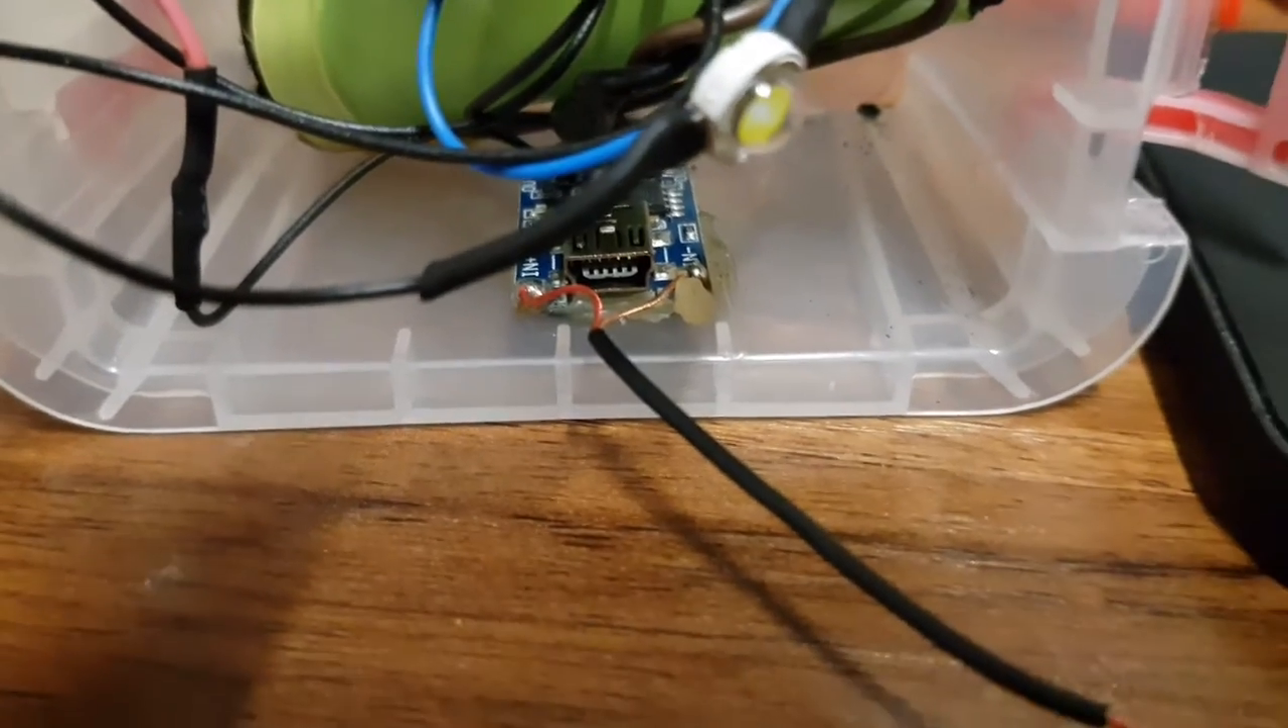So here I have soldered the wires on to the charge controller the tp4056 and now if I put that on to the coil It should Charge battery which is Fantastic.